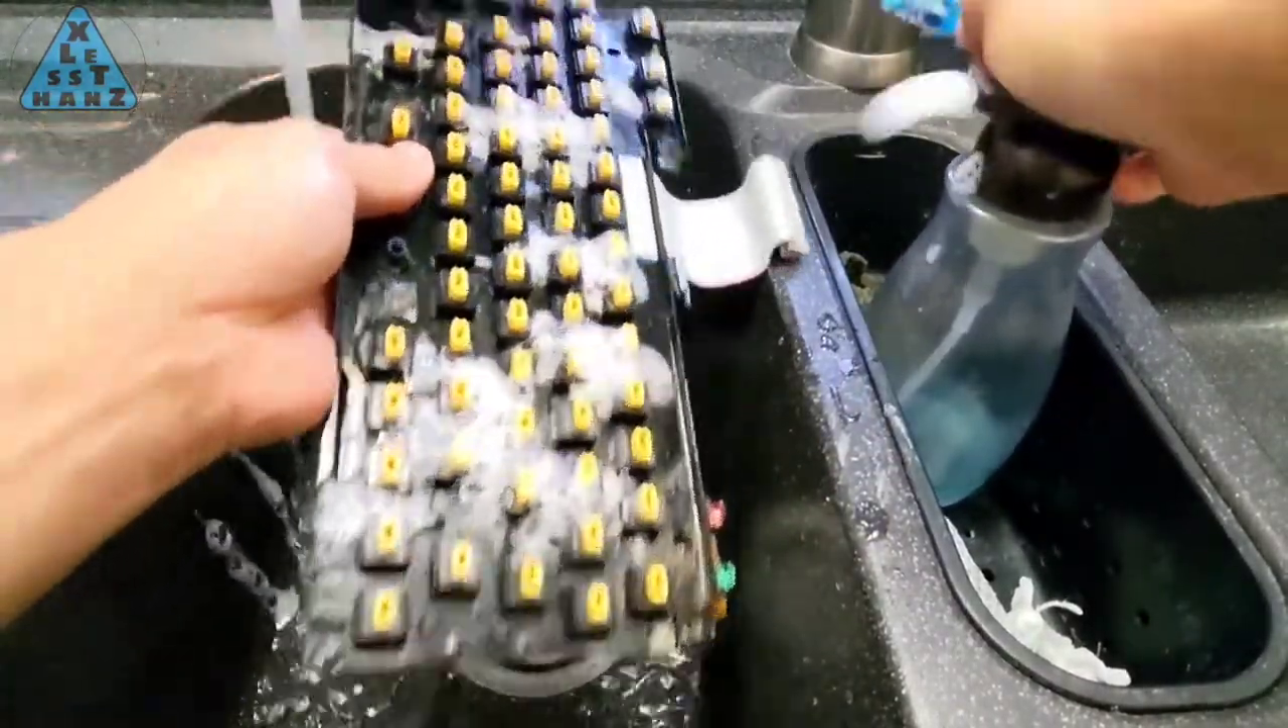With the key caps removed, I can now clean the rest of the keyboard.